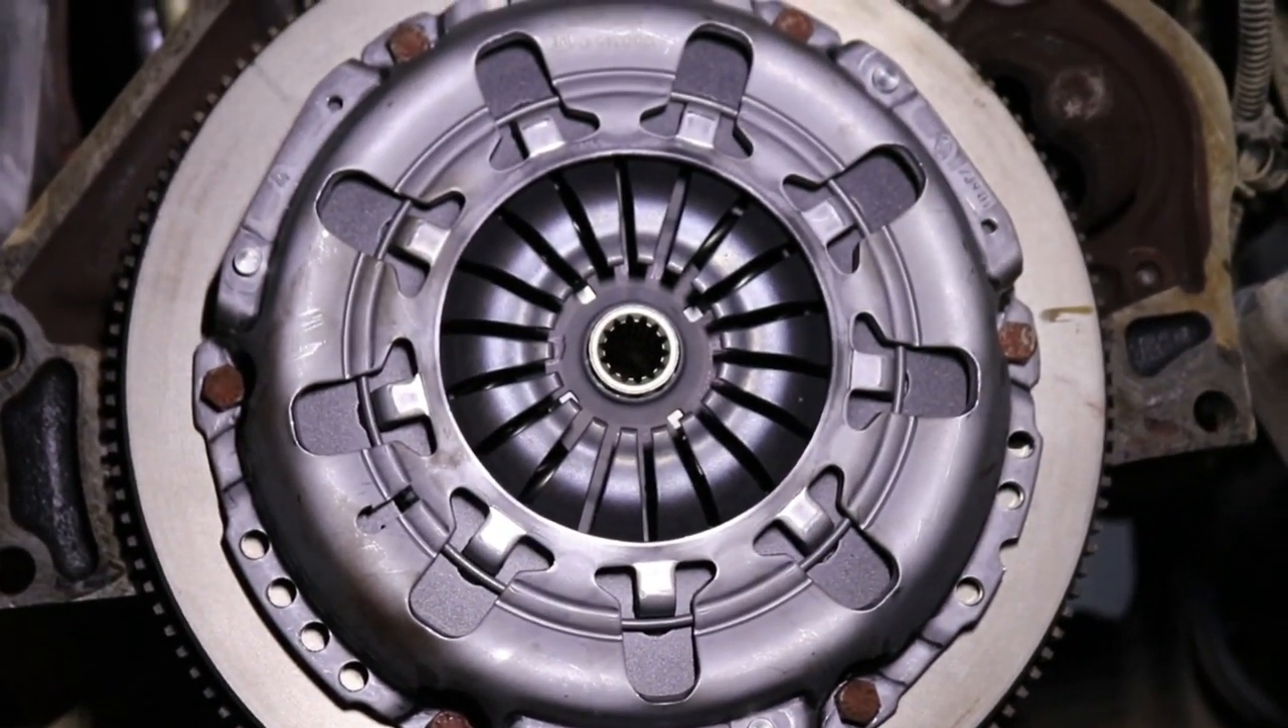E só pra mostrar pra vocês aí, a embreagem nova no lugar.